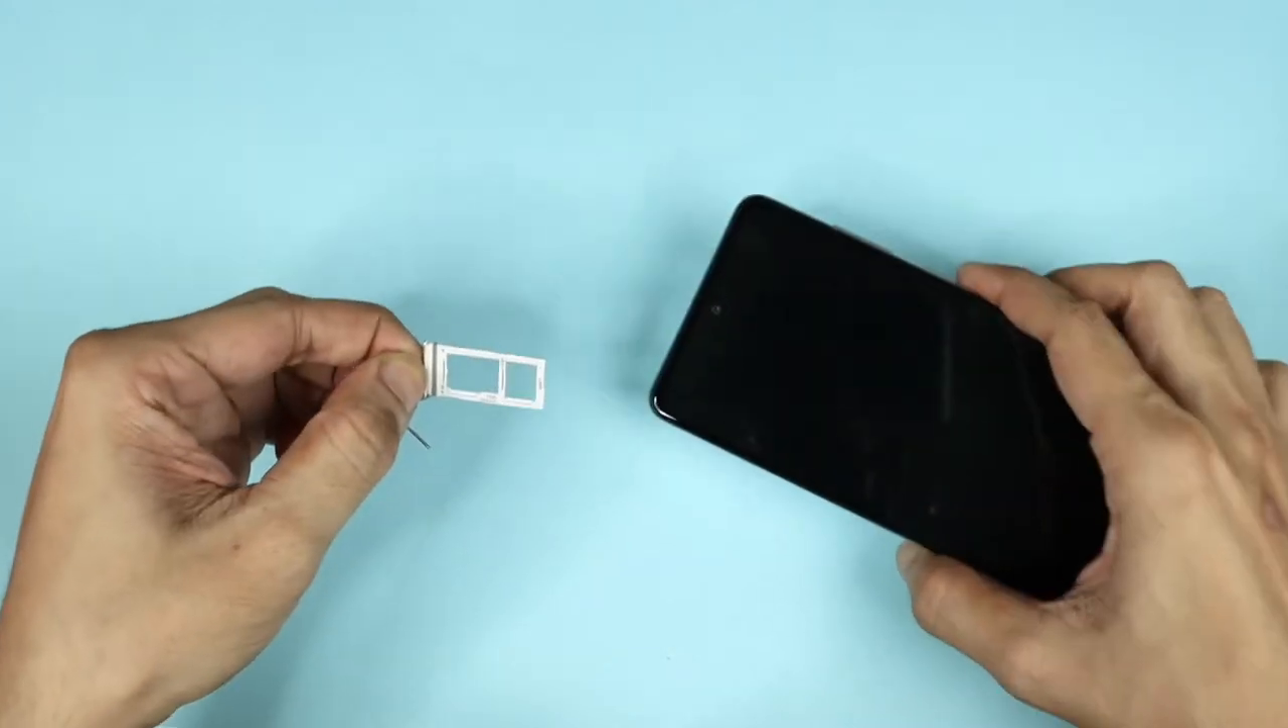As you can see the sim tray just popped out.